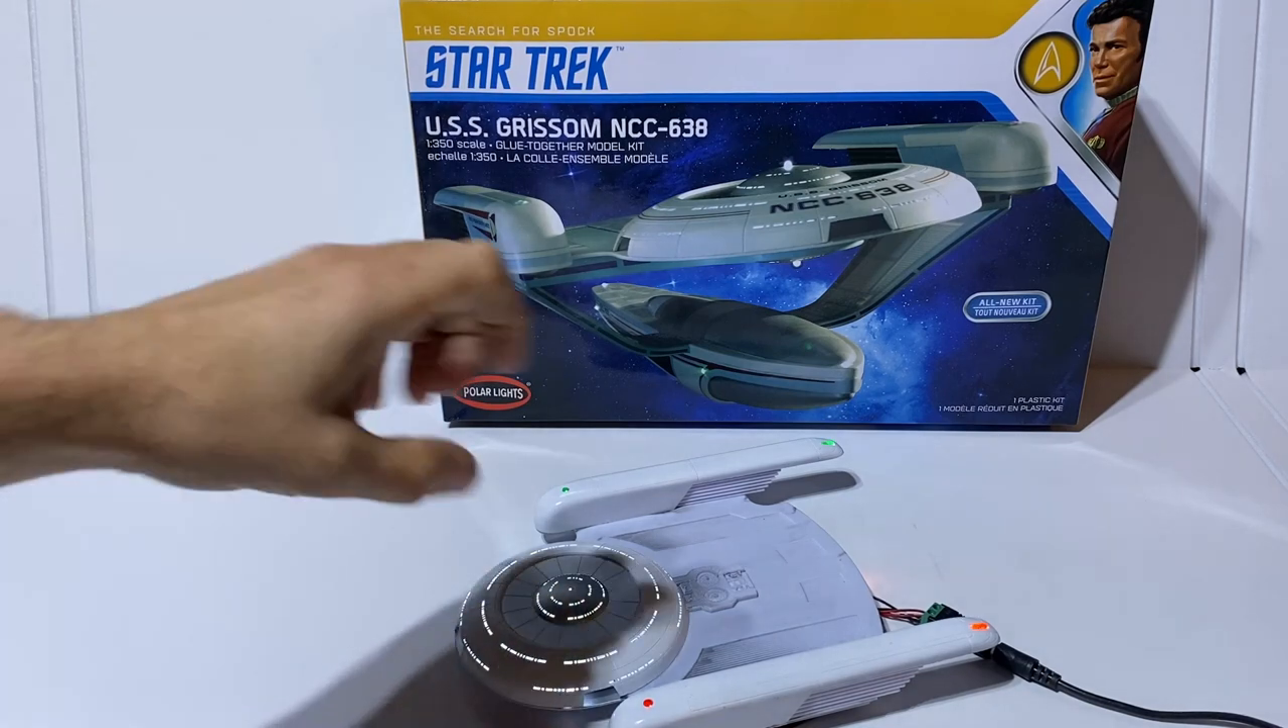I've built the dome, the platform, and the nacelles, and we put lights in it.